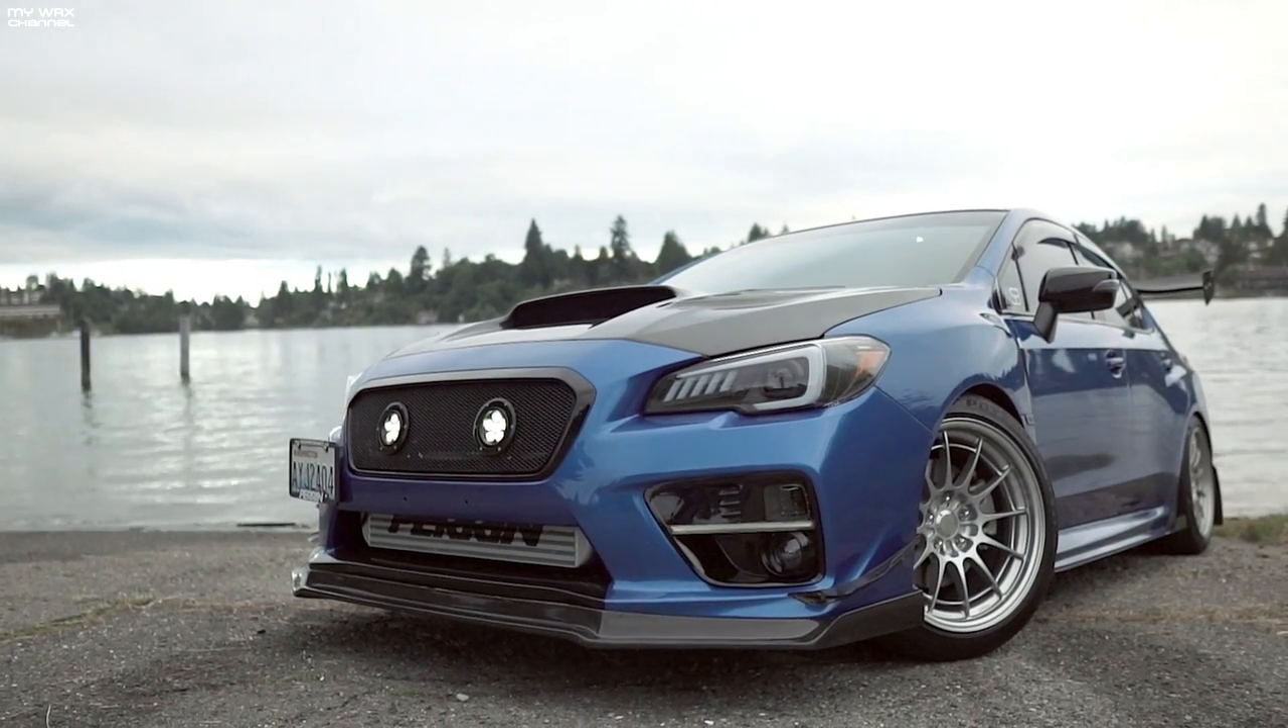All right guys, there is the grill fully installed and let me tell you, you know what, I'm a 50-50 on the look of this grill to be perfectly honest with you.